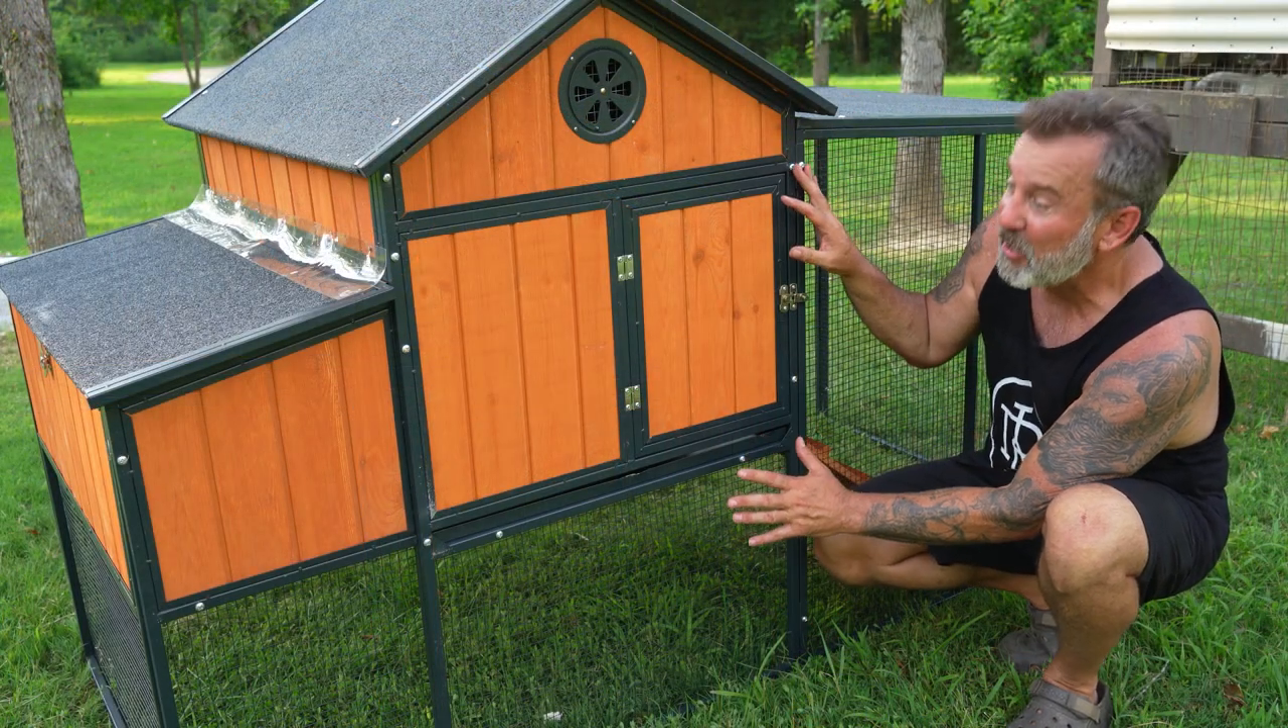We've got our hutch fully assembled.